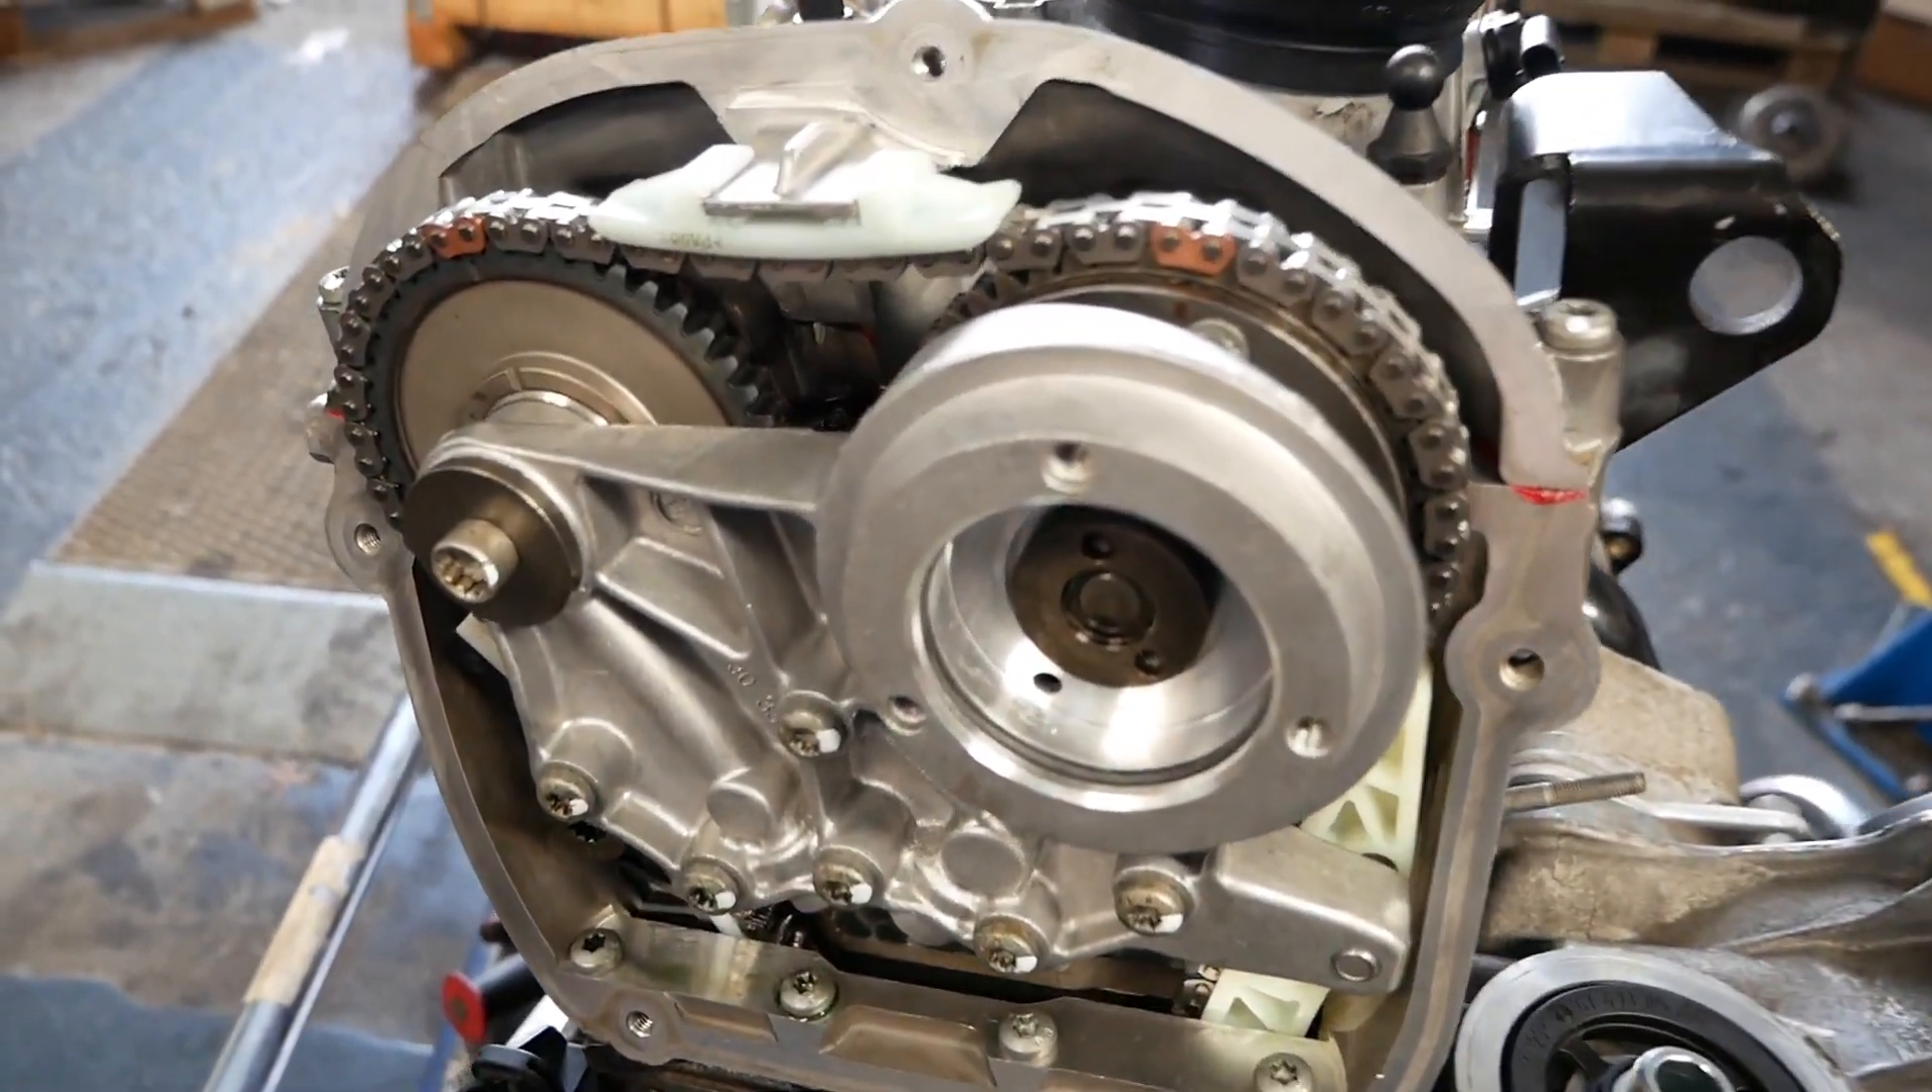Und, äh, hier gucken wir jetzt mal auf die Steuerkettensätze hier vorne, die auch im Prinzip jetzt fertig montiert sind.